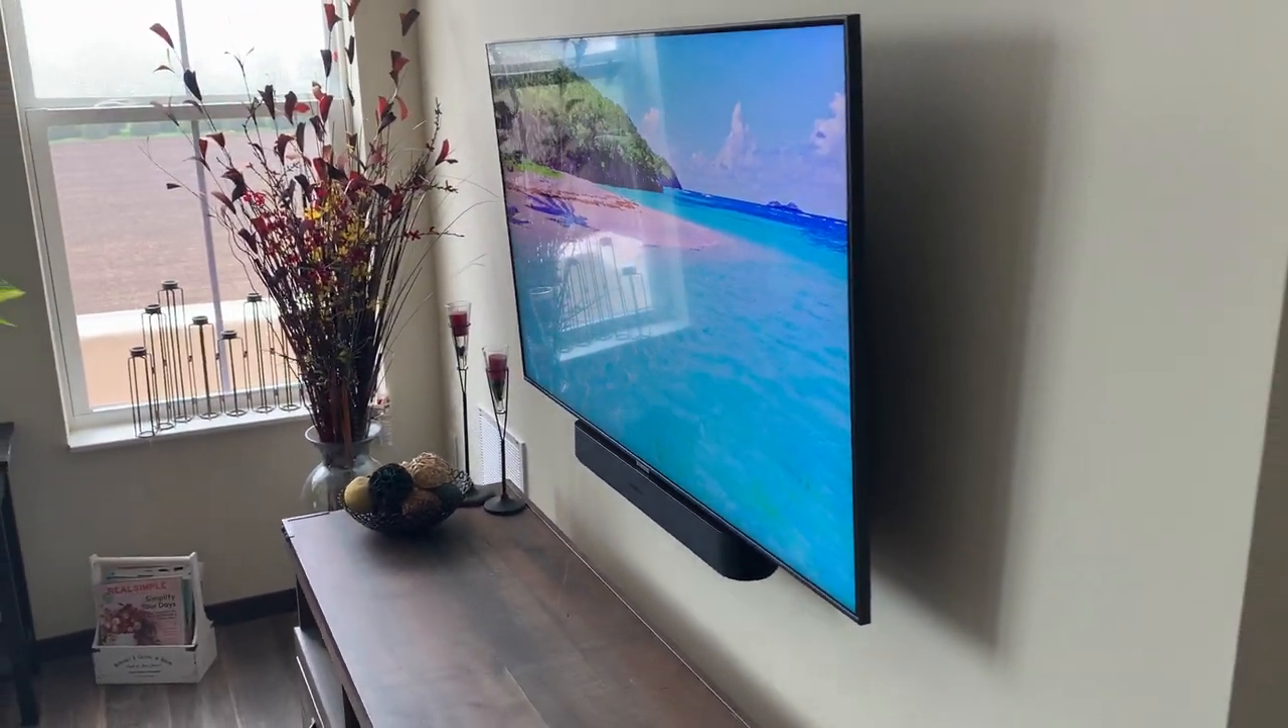Okay, so the sound bar is installed and ready to go.